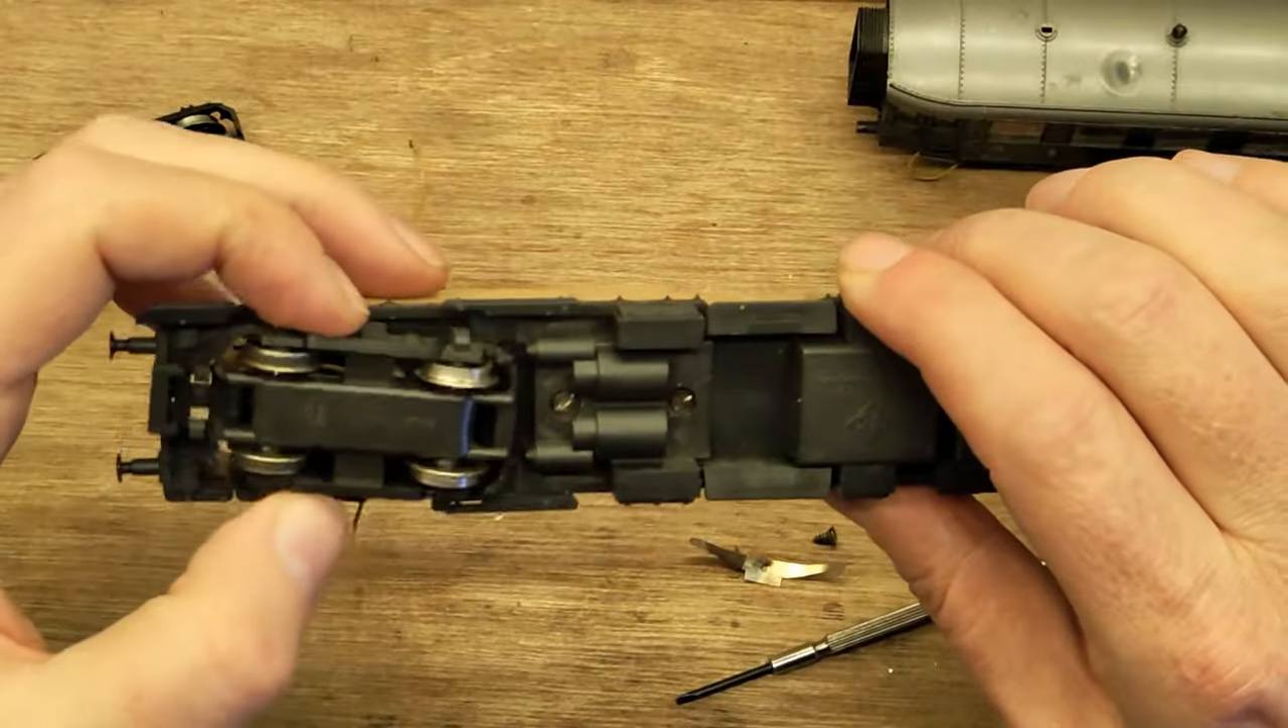Deze wielen zitten er terug op.